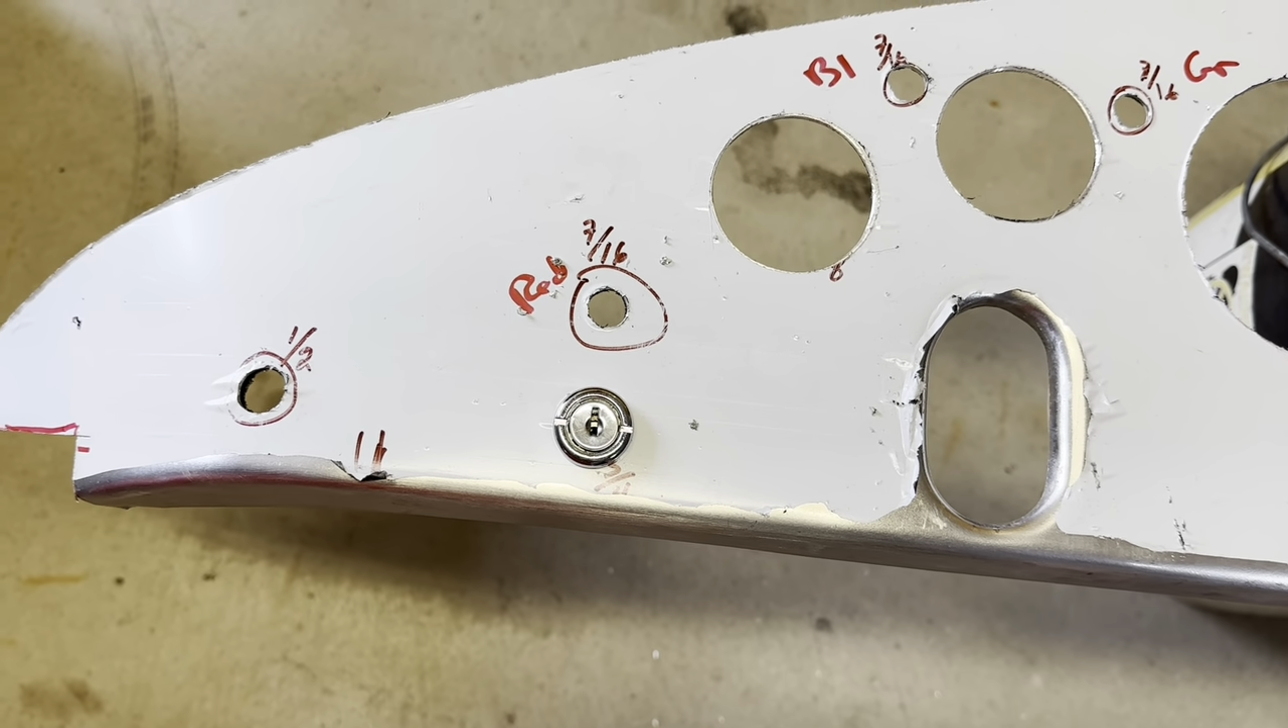And the ignition switch fit in place perfectly.